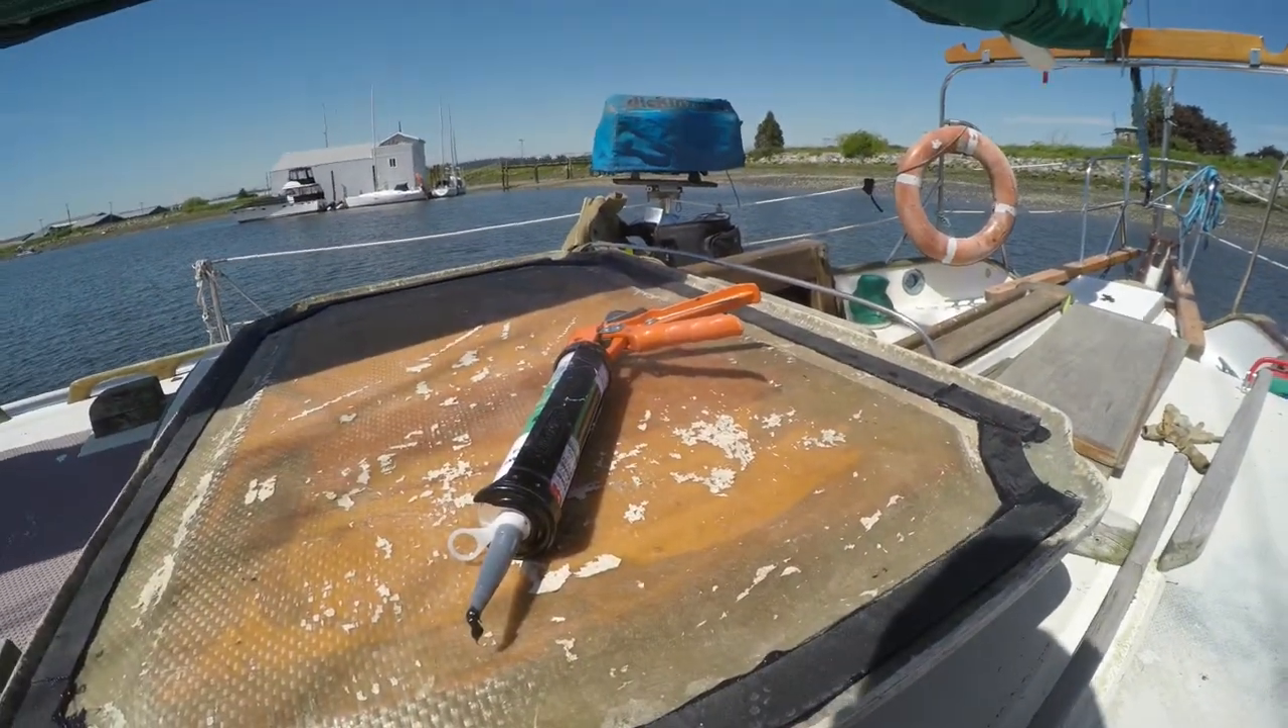This is the cockpit hatch and as you can see I've cut strips of rubber and glued them down all the way around the edge of the hatch.